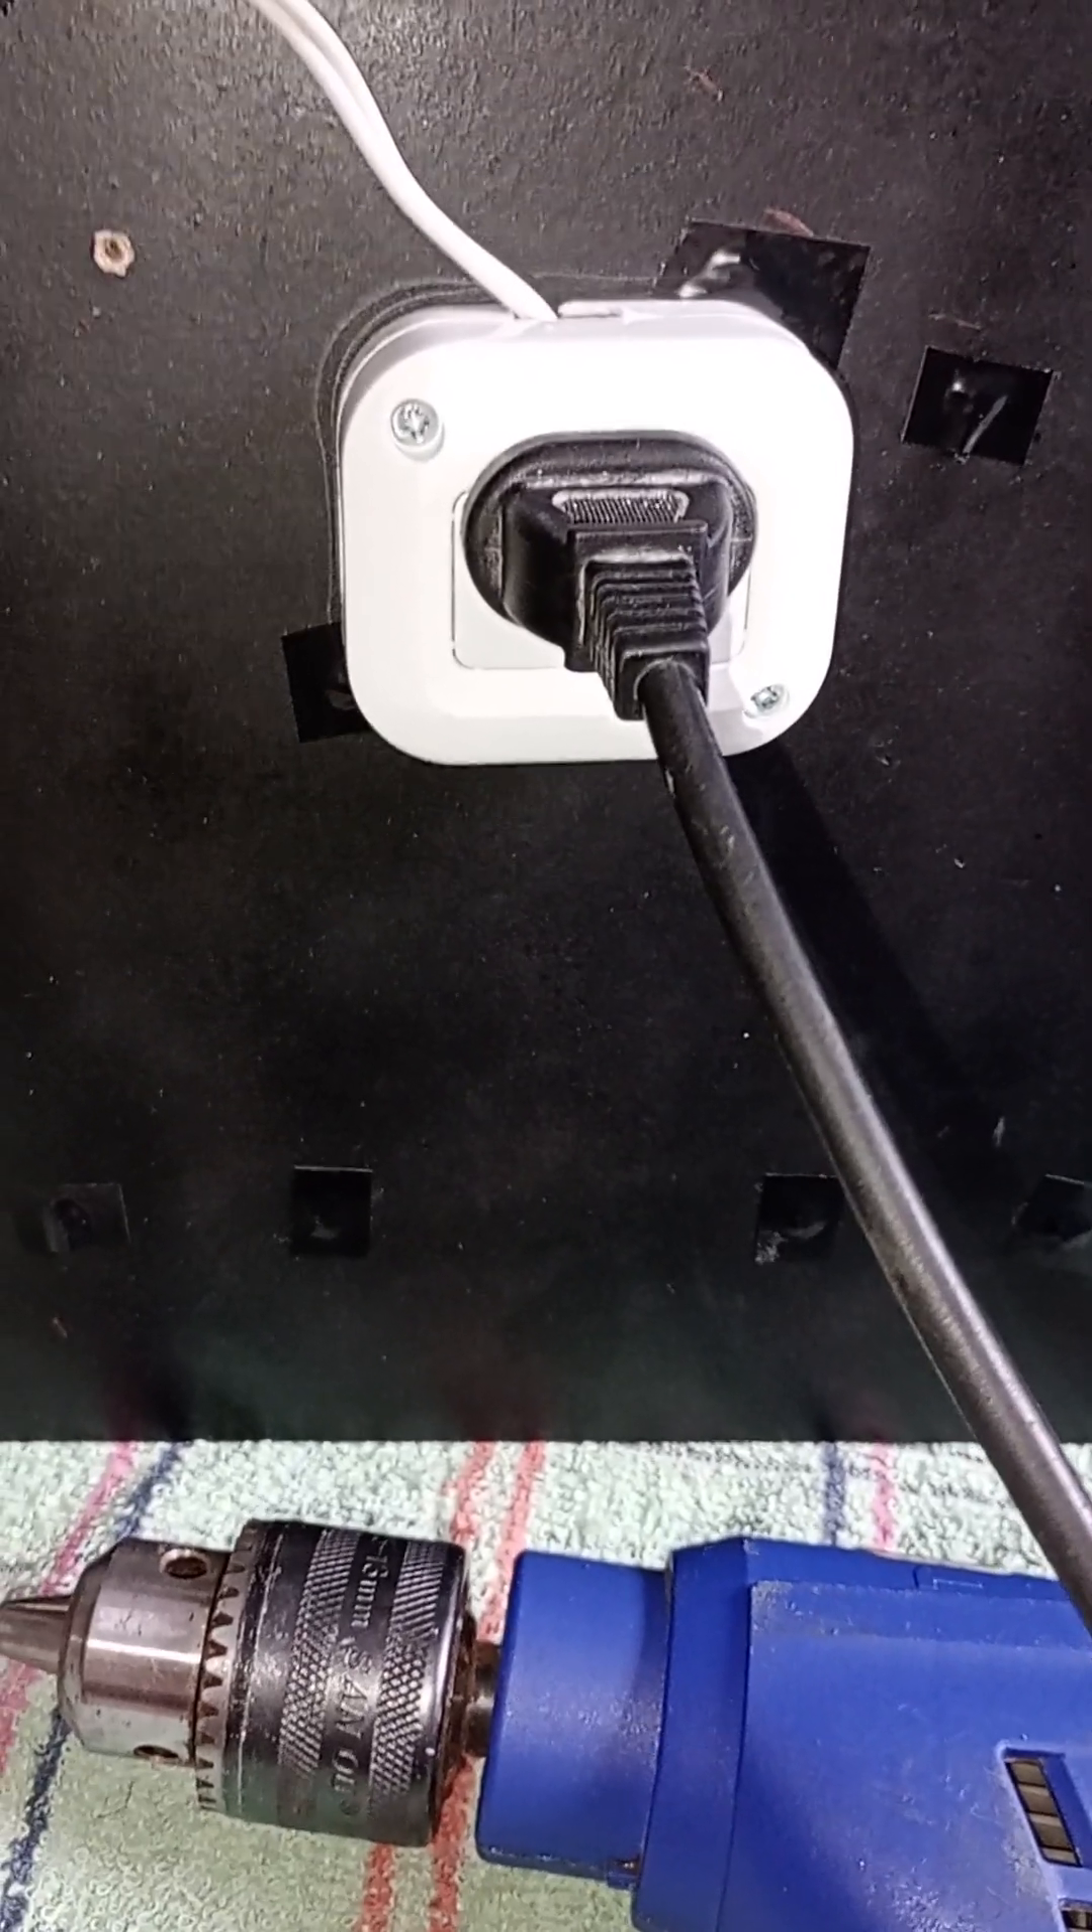Y ya estaría armado el toma corriente simple.